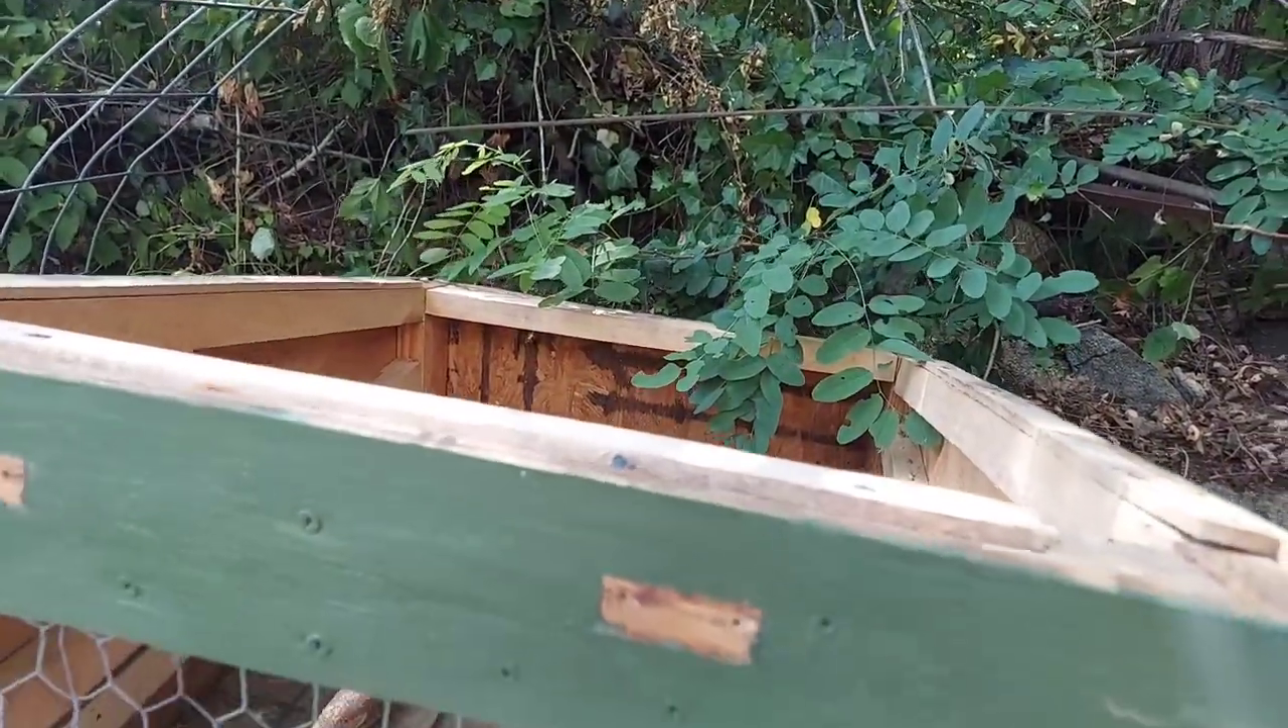I've still got to put the top onto the coop.